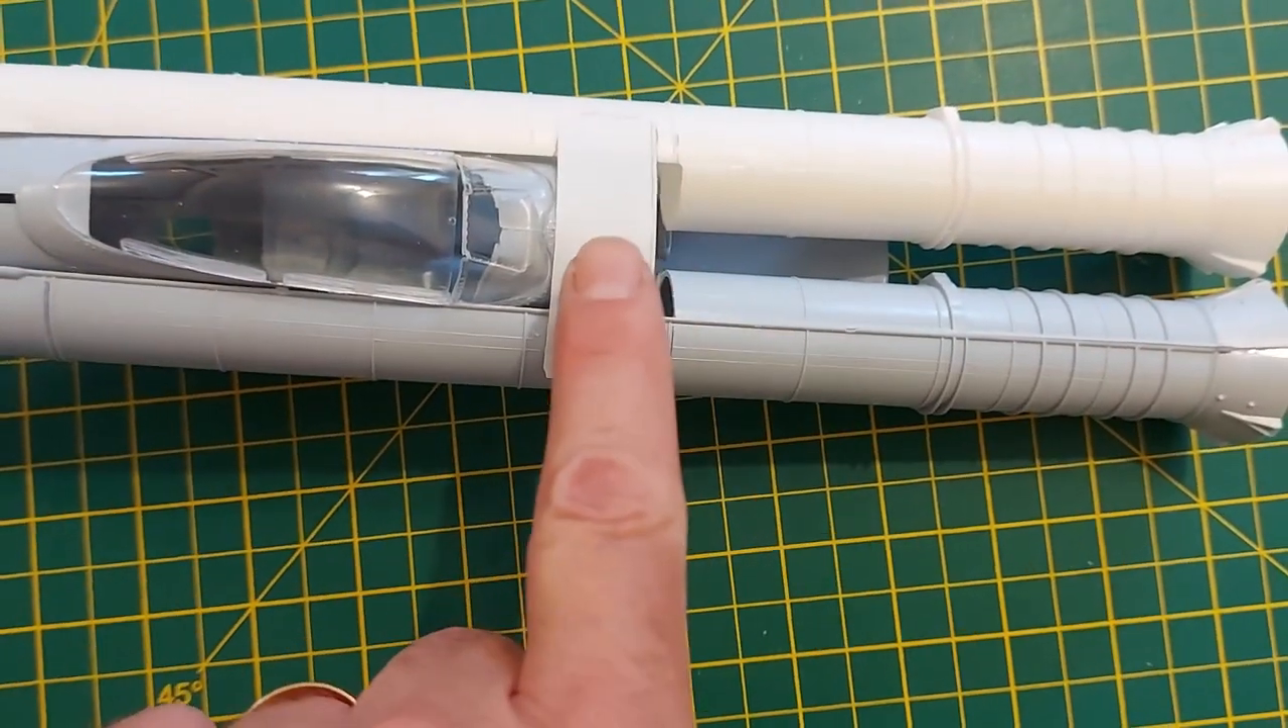Okay and you can see now i've started the task of filling in the gaps so we've just got a plain bit of plastic card there.